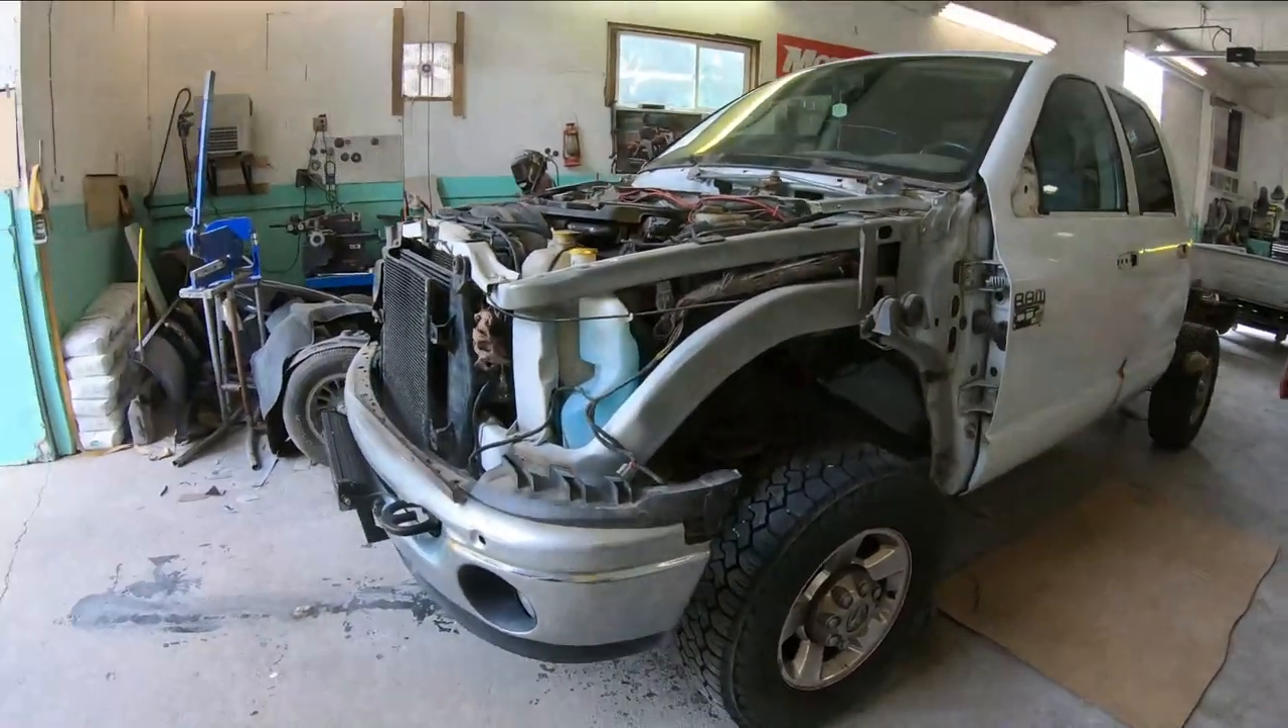So obviously I got the fenders and hood off now.